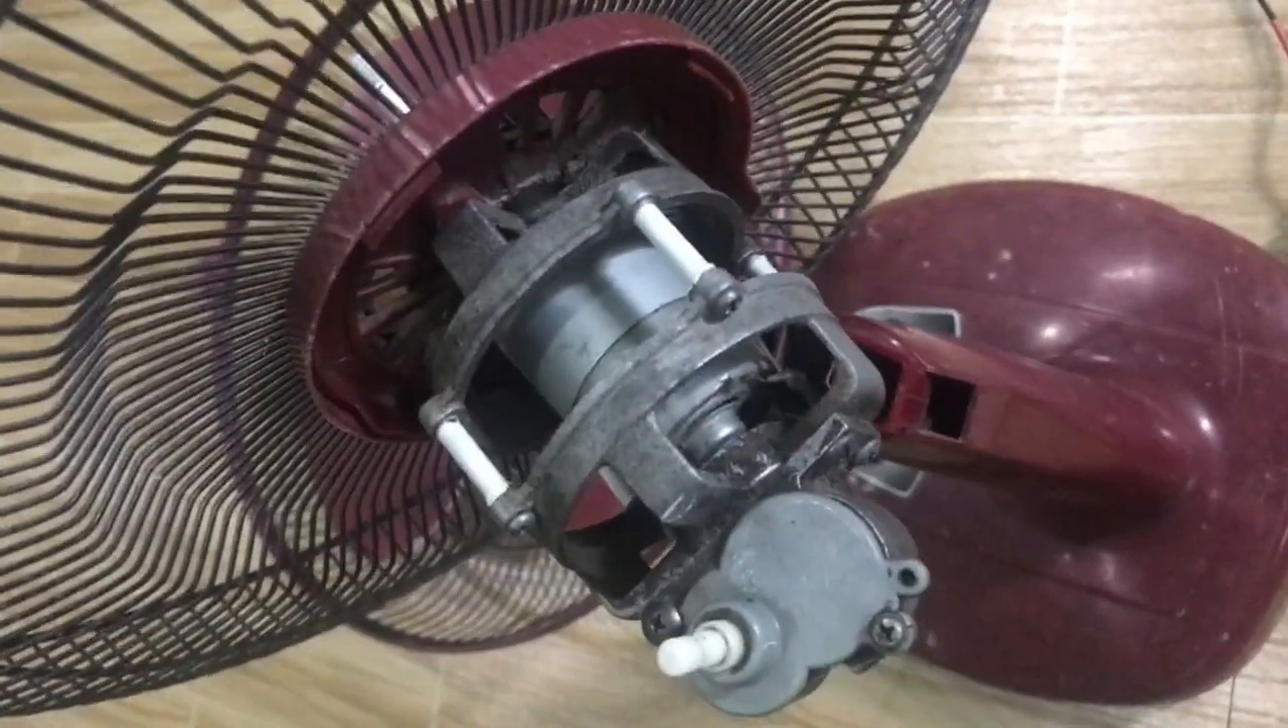Ito pong motor na to Ito yung pinalit ko At yan Nakakabit na po siya.